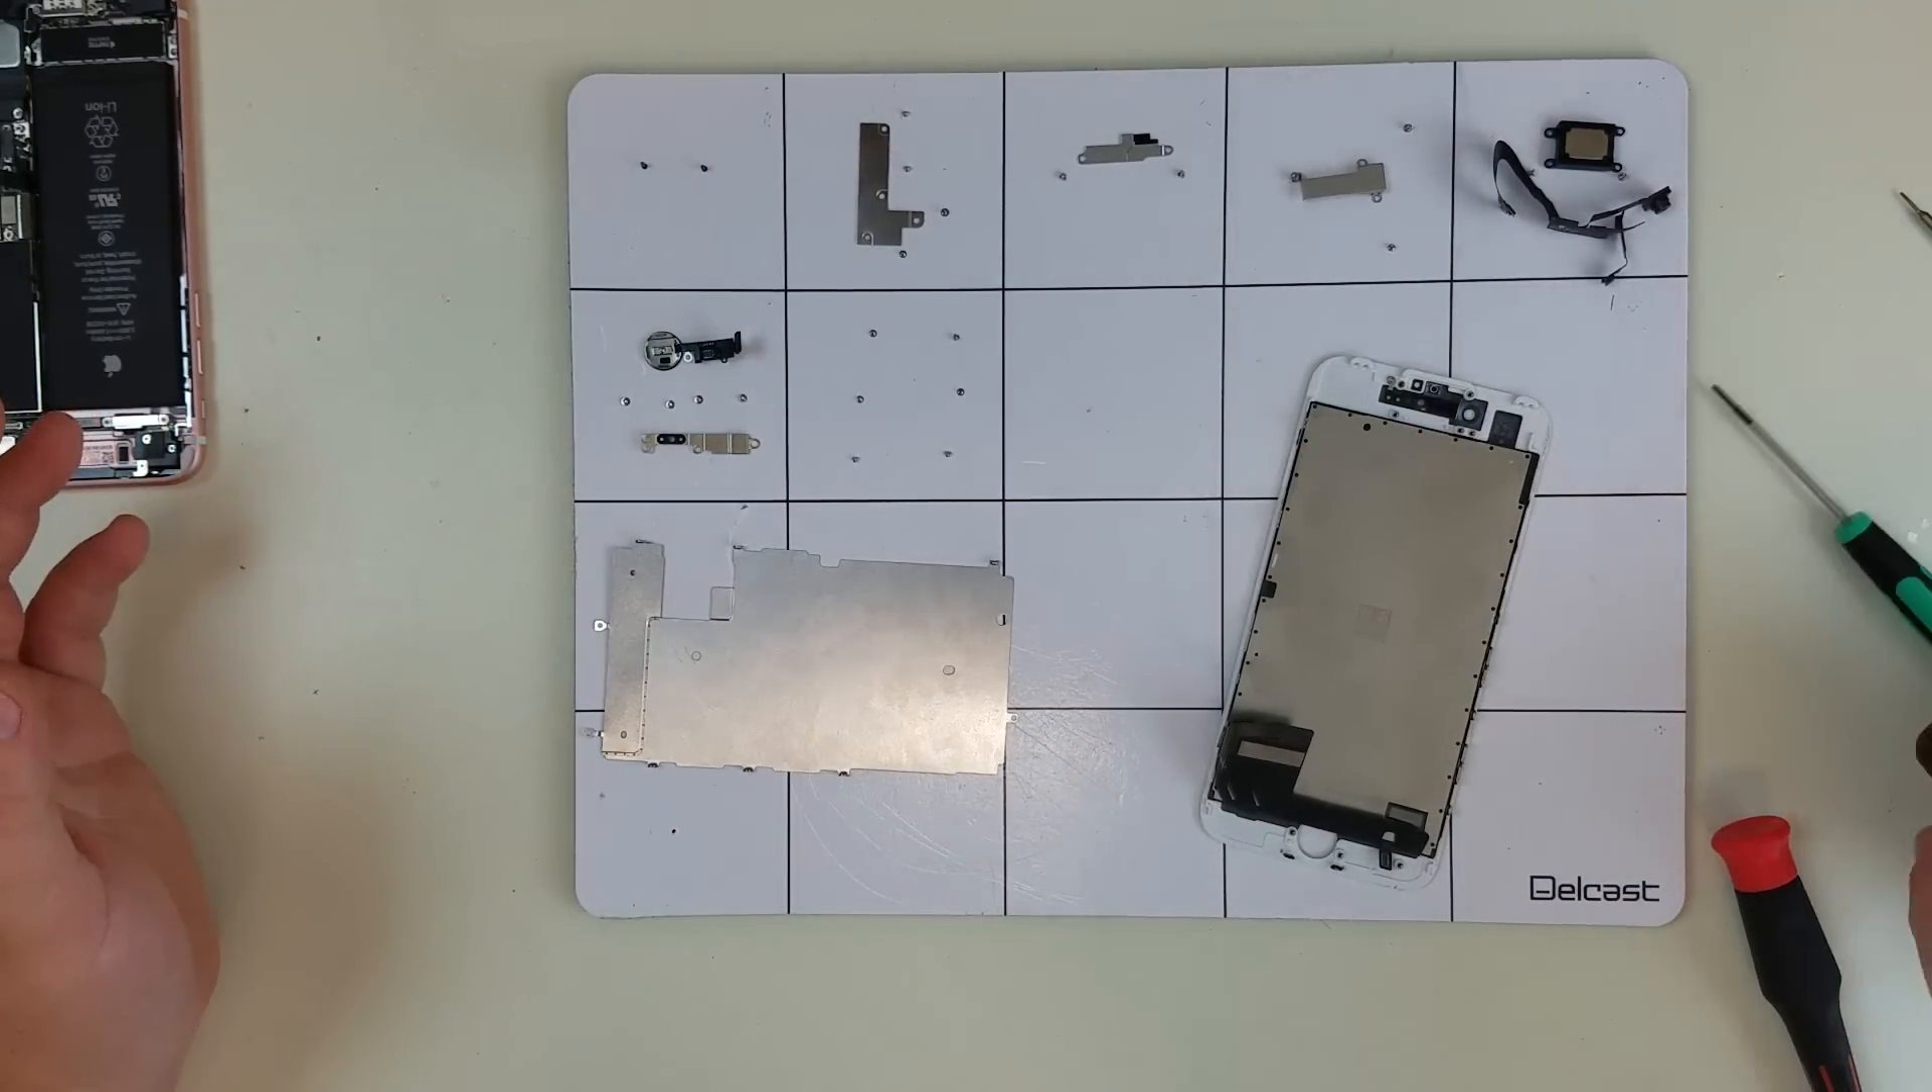And that is the full tear down of the LCD.